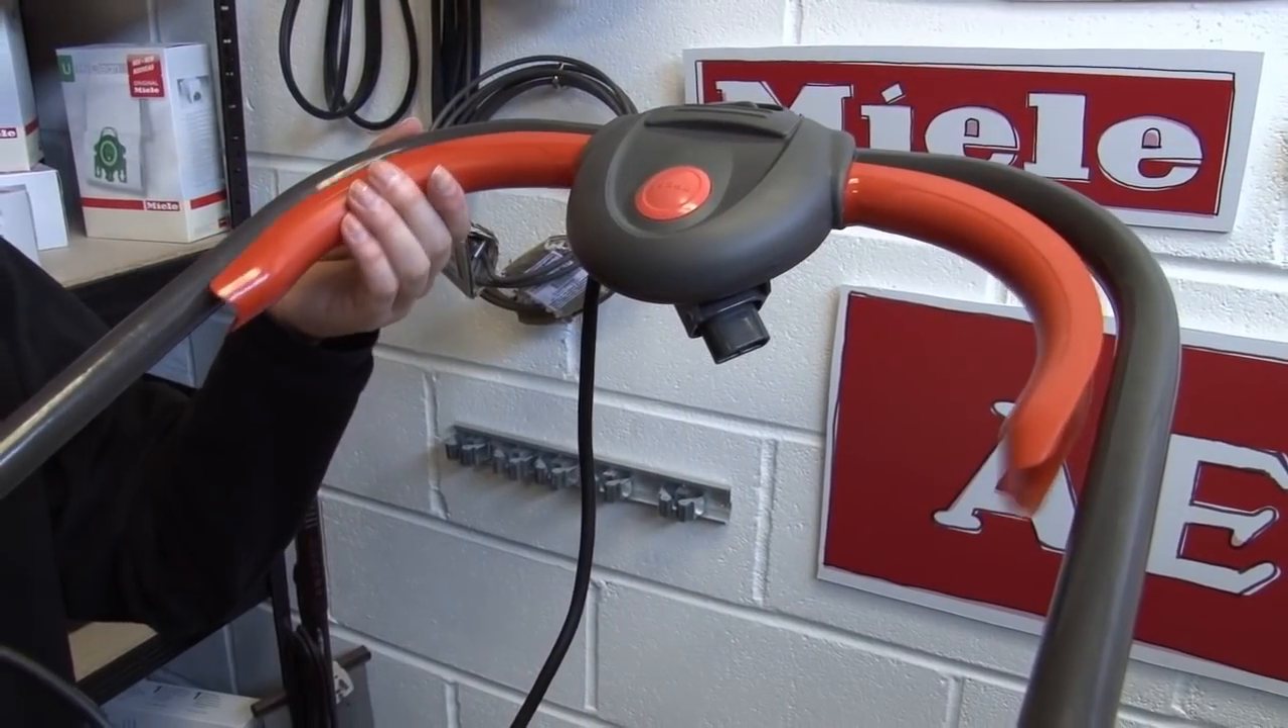There we go, a new switch box and levers.